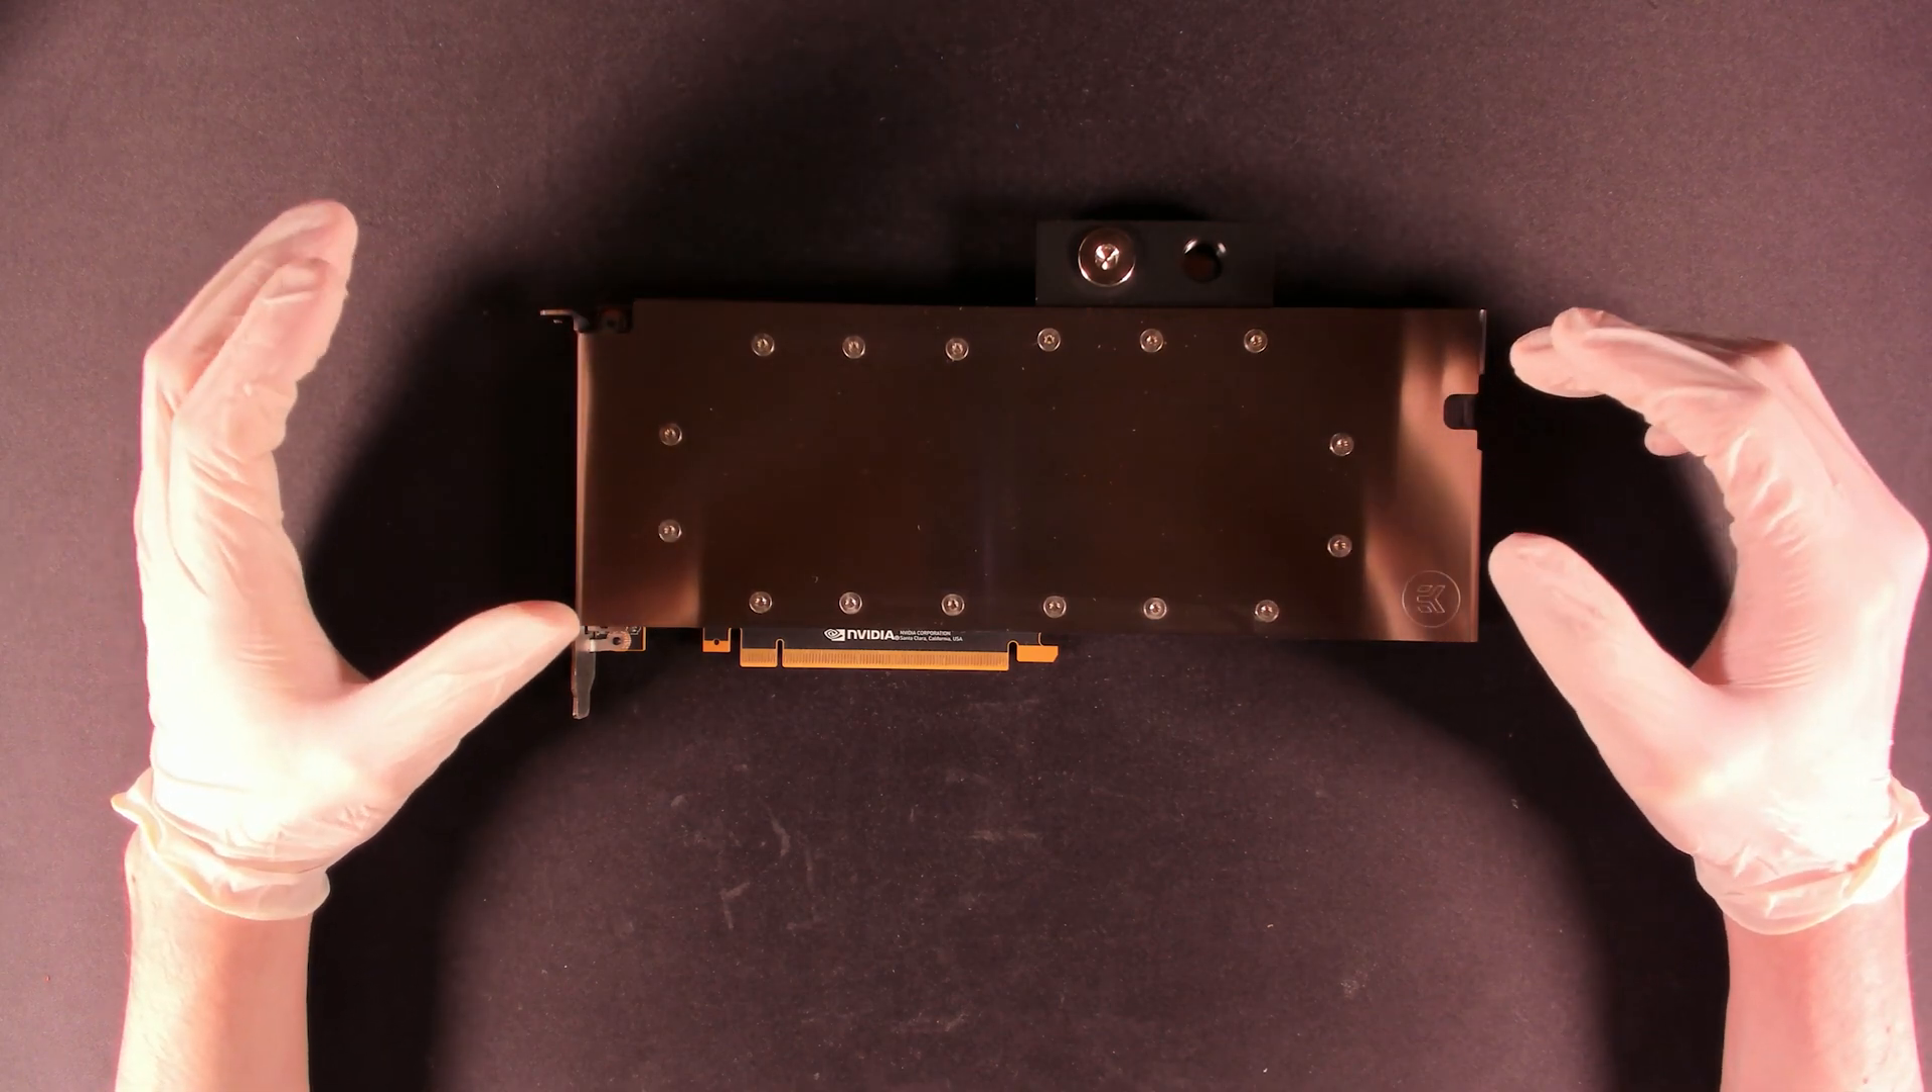All right, now, at last, the GPU block is installed.